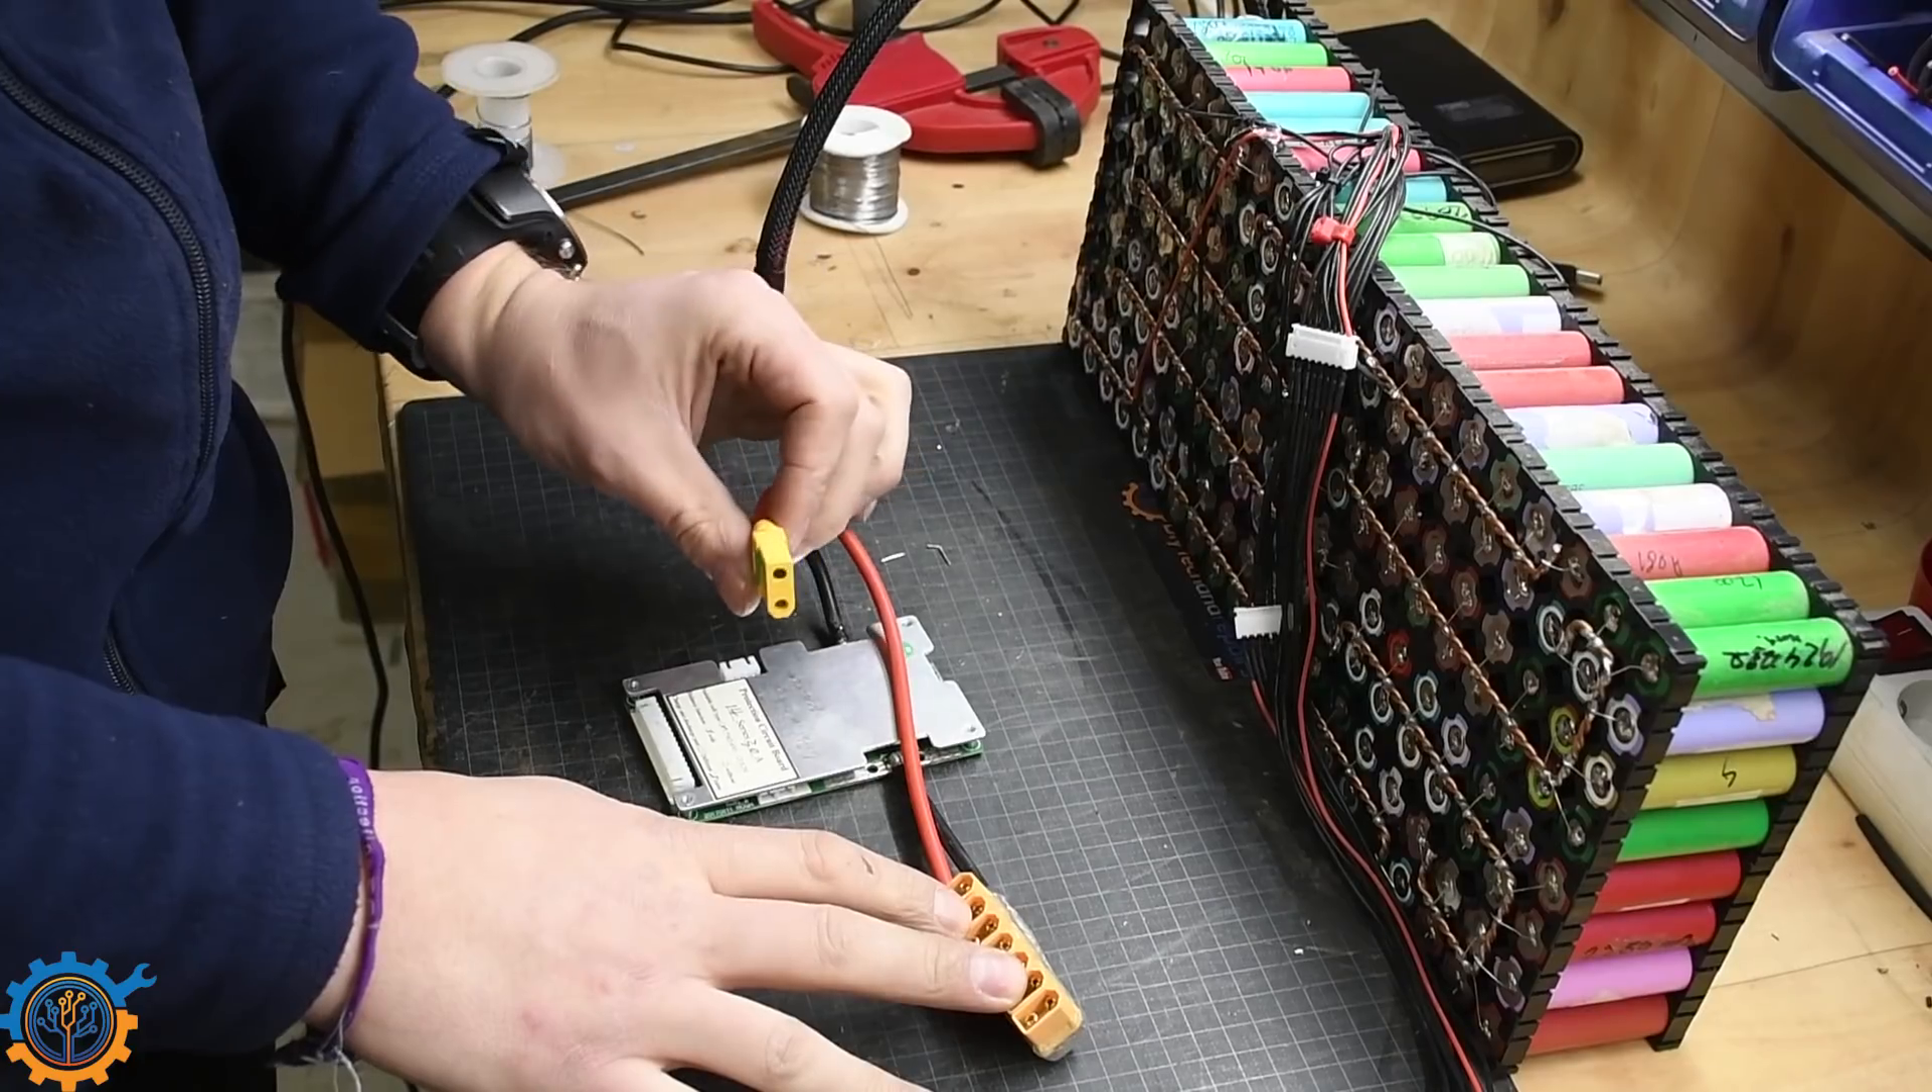This is the BMS board where I added up a bunch of XT60 contacts.